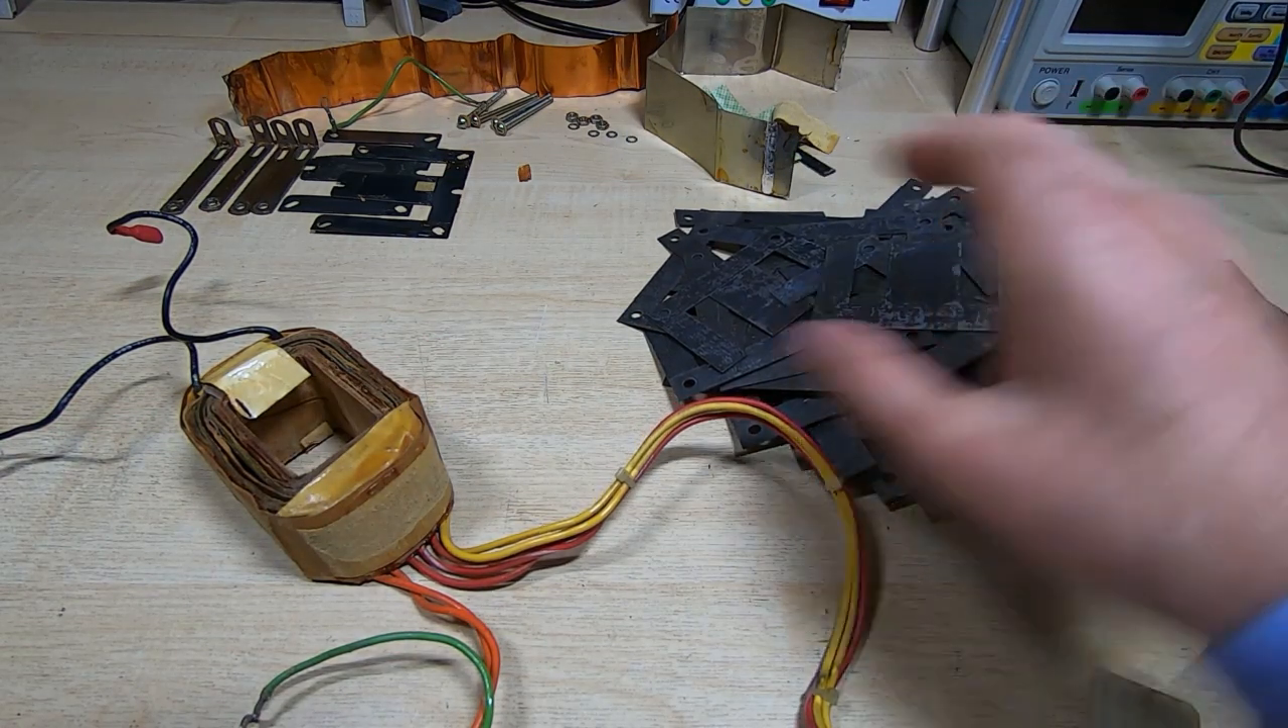So we've got the laminations out of the way.